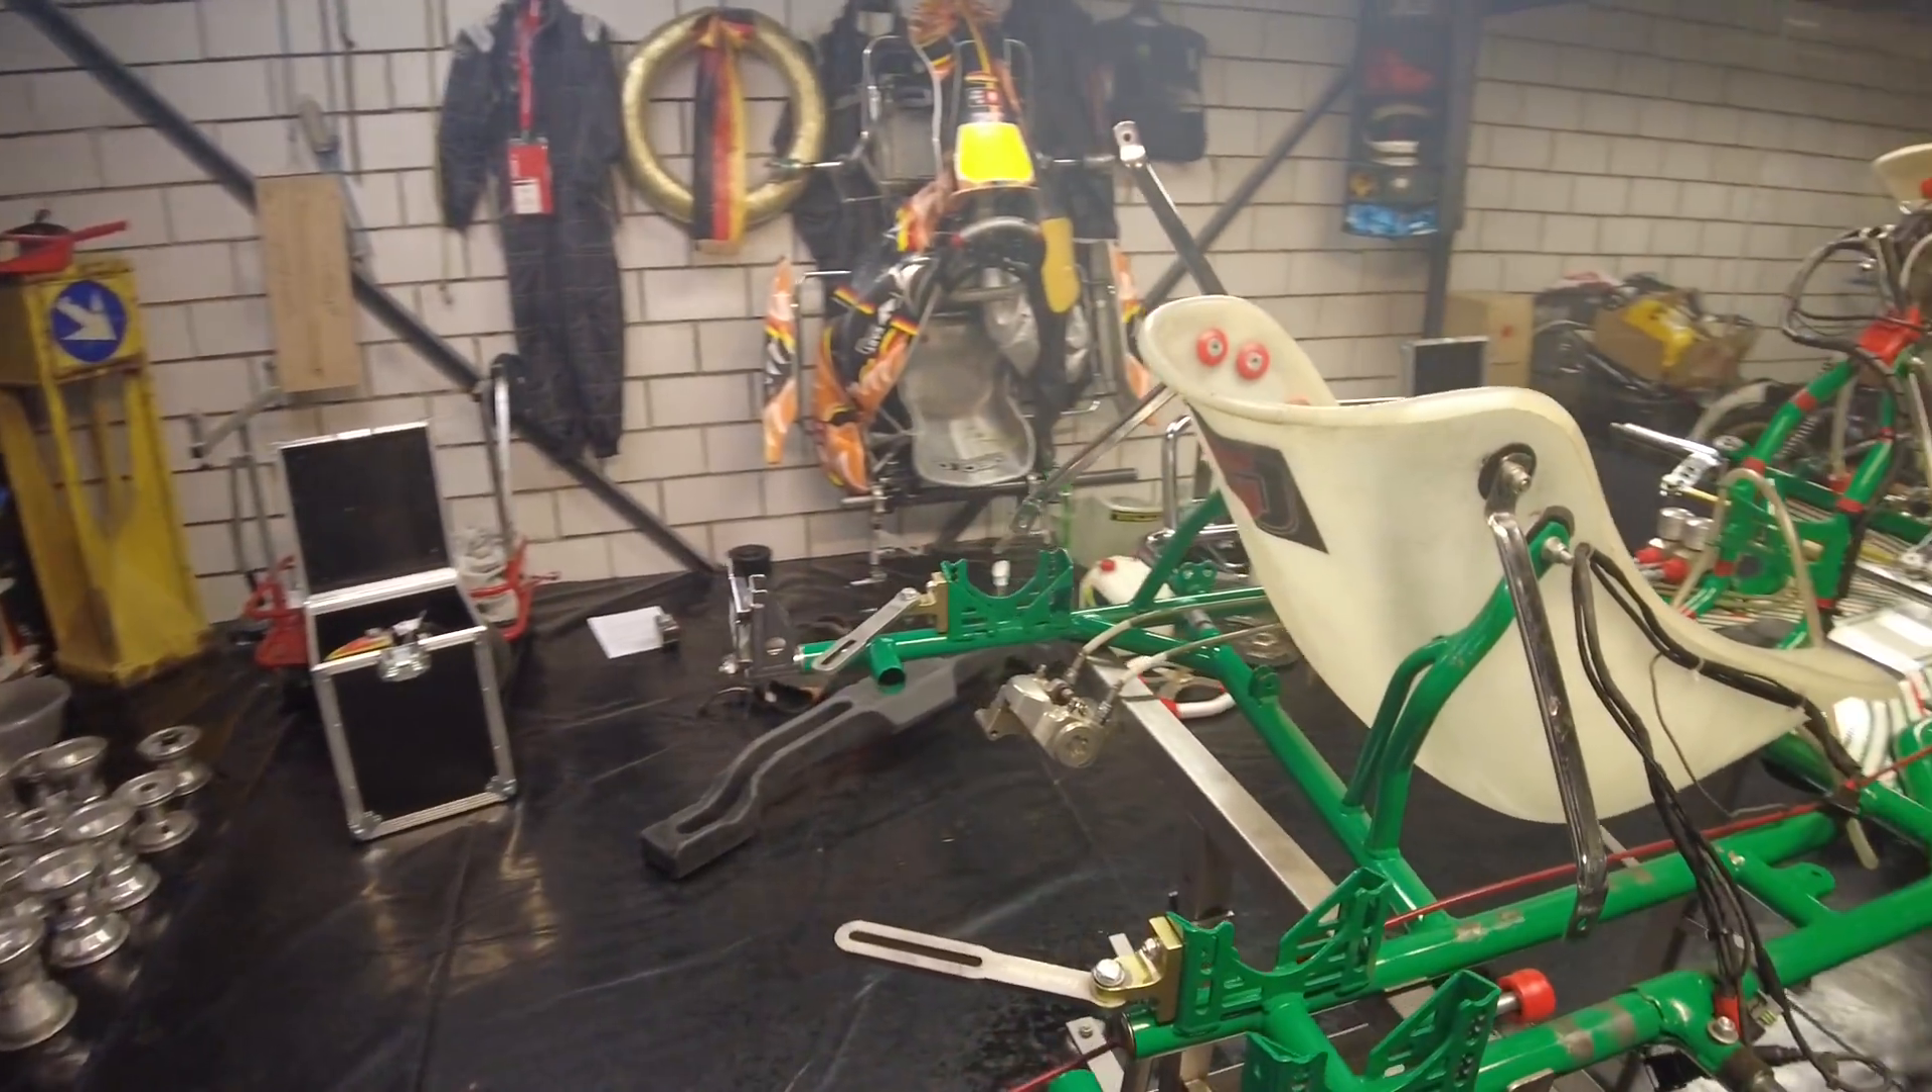The car is pretty much almost completely stripped down.